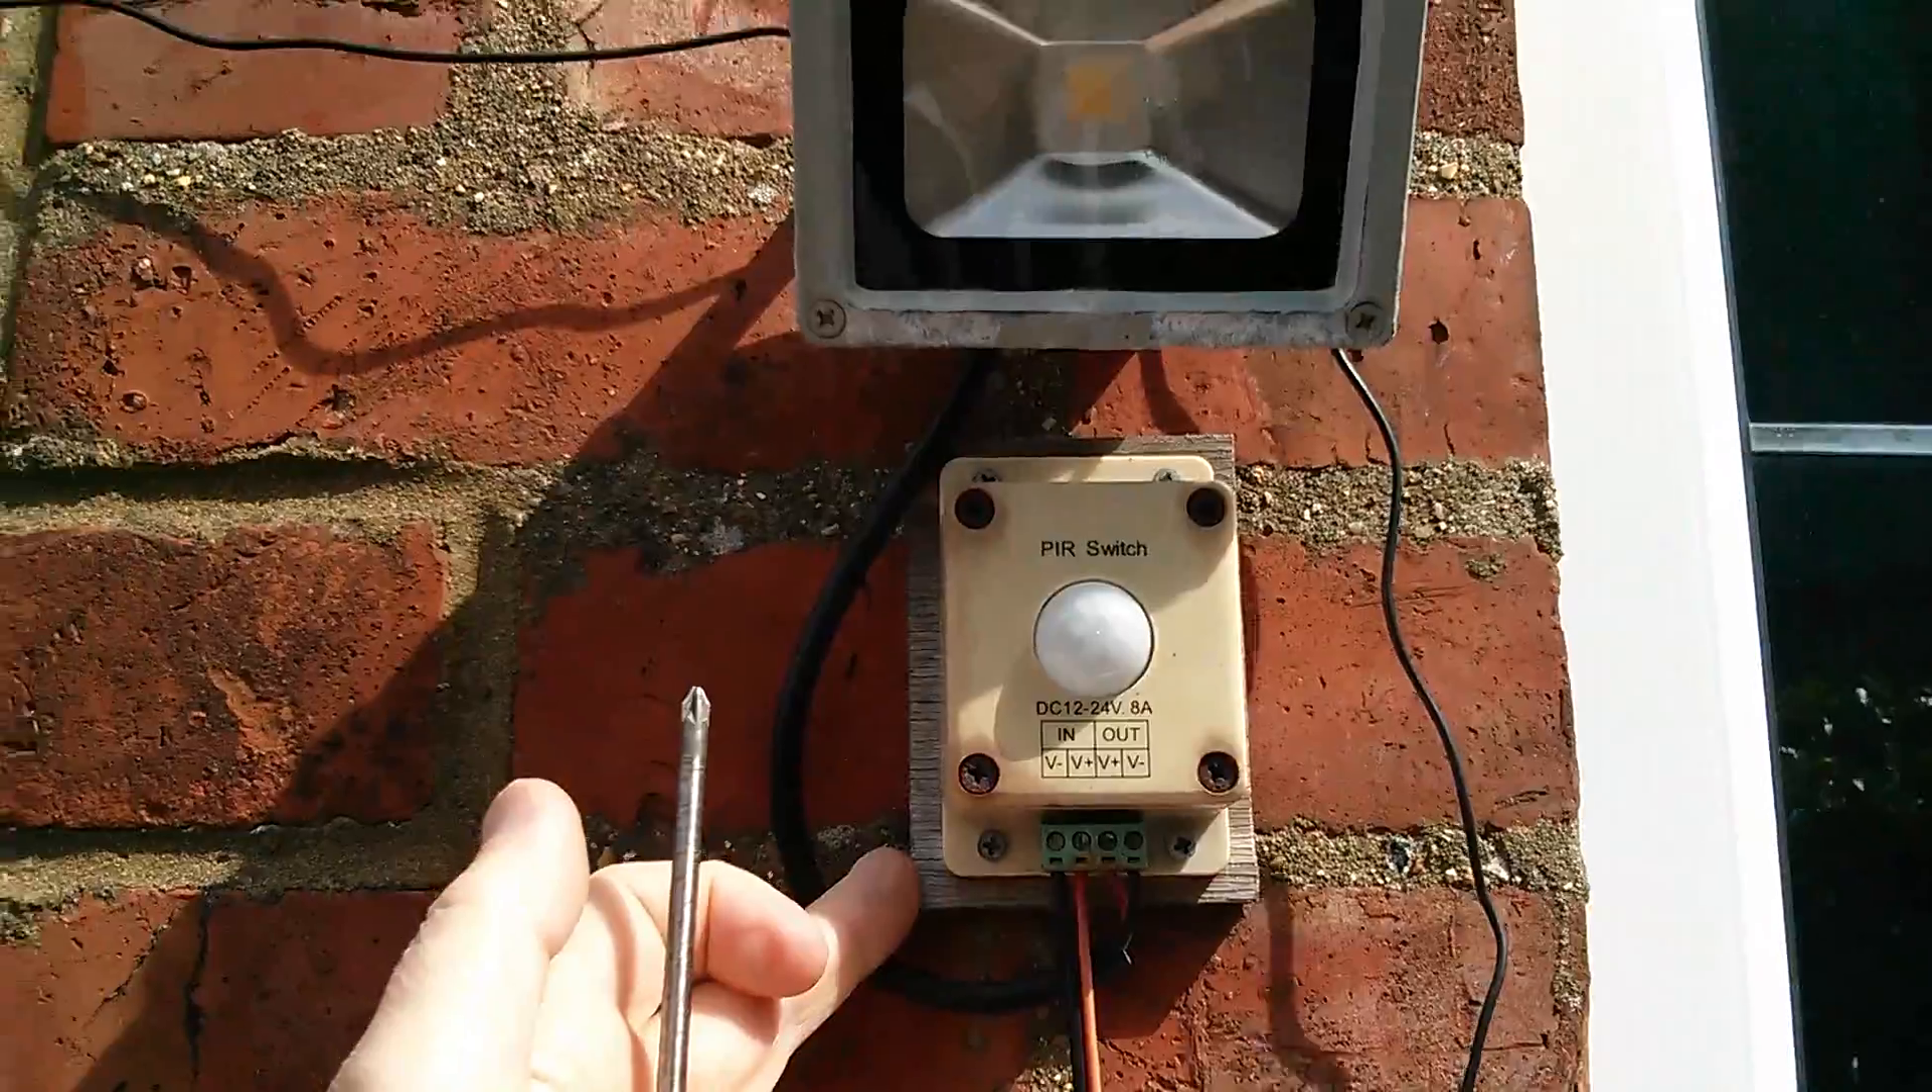So here it is, just outside my workshop window. And it's the PIR switch mounted on a little bit of board.